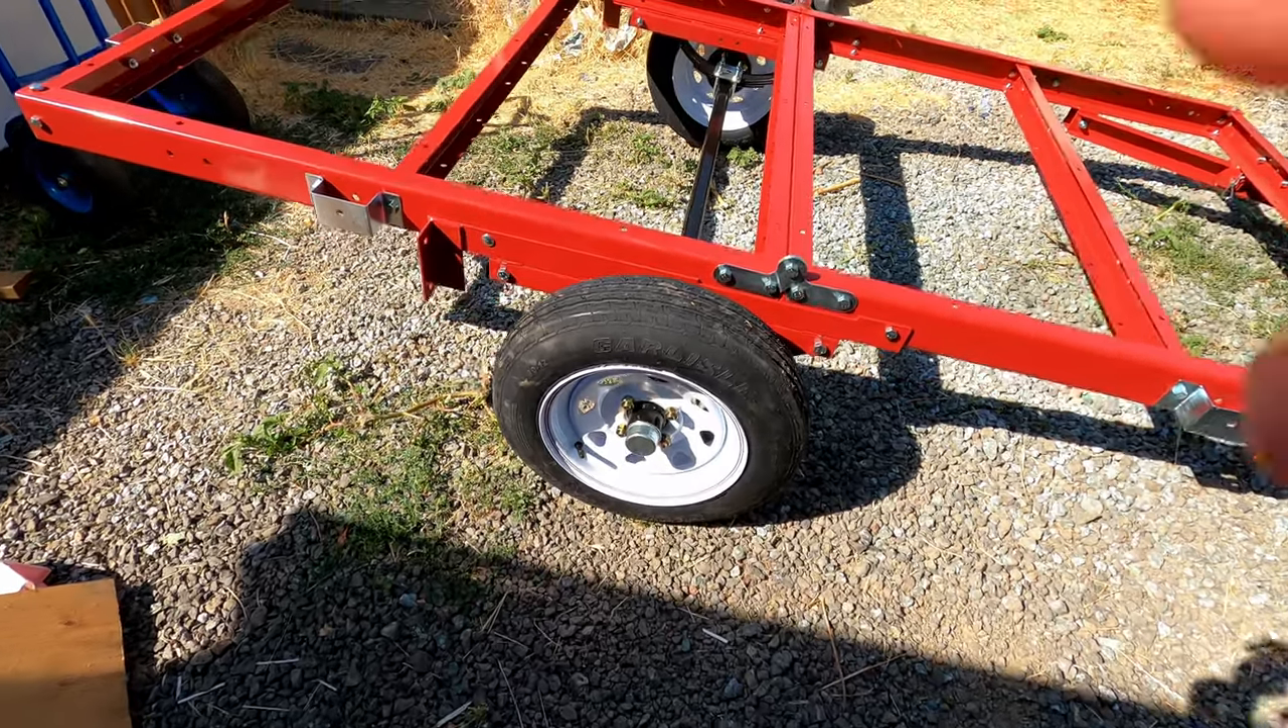I got the axle in. I got the, uh, wheels on.